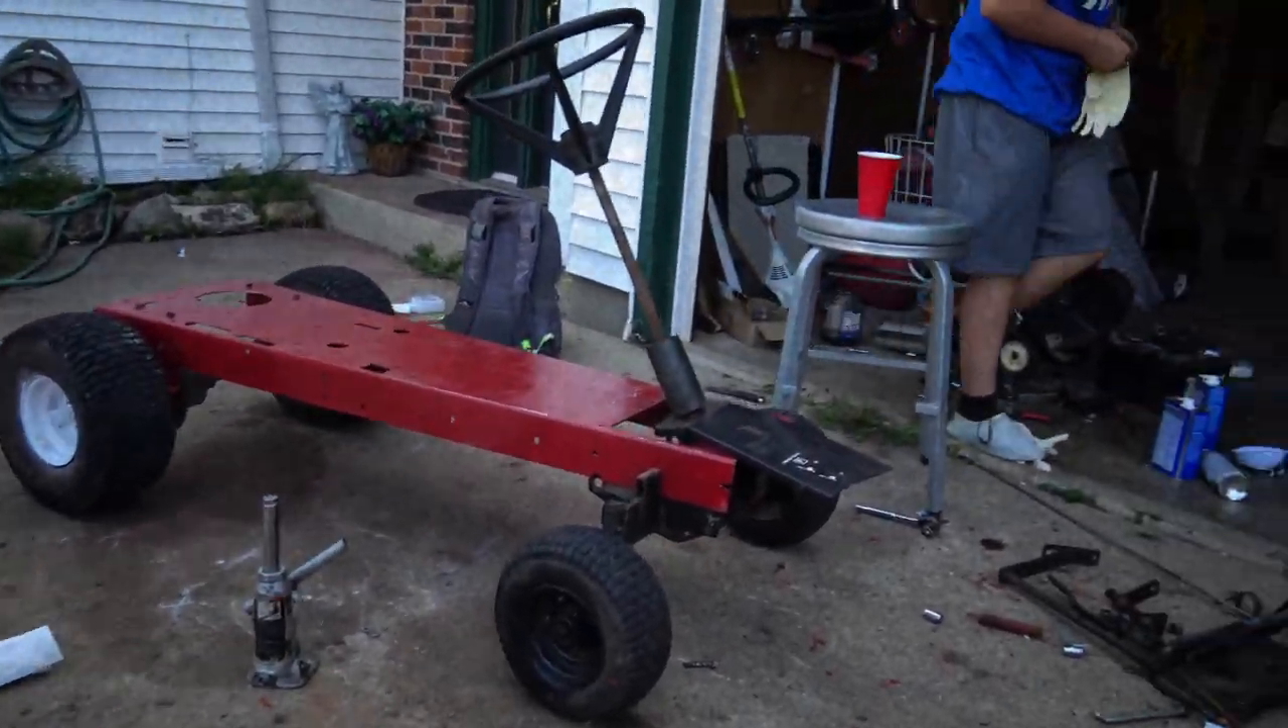Here's the bare frame just with the wheels on and the steering wheel.